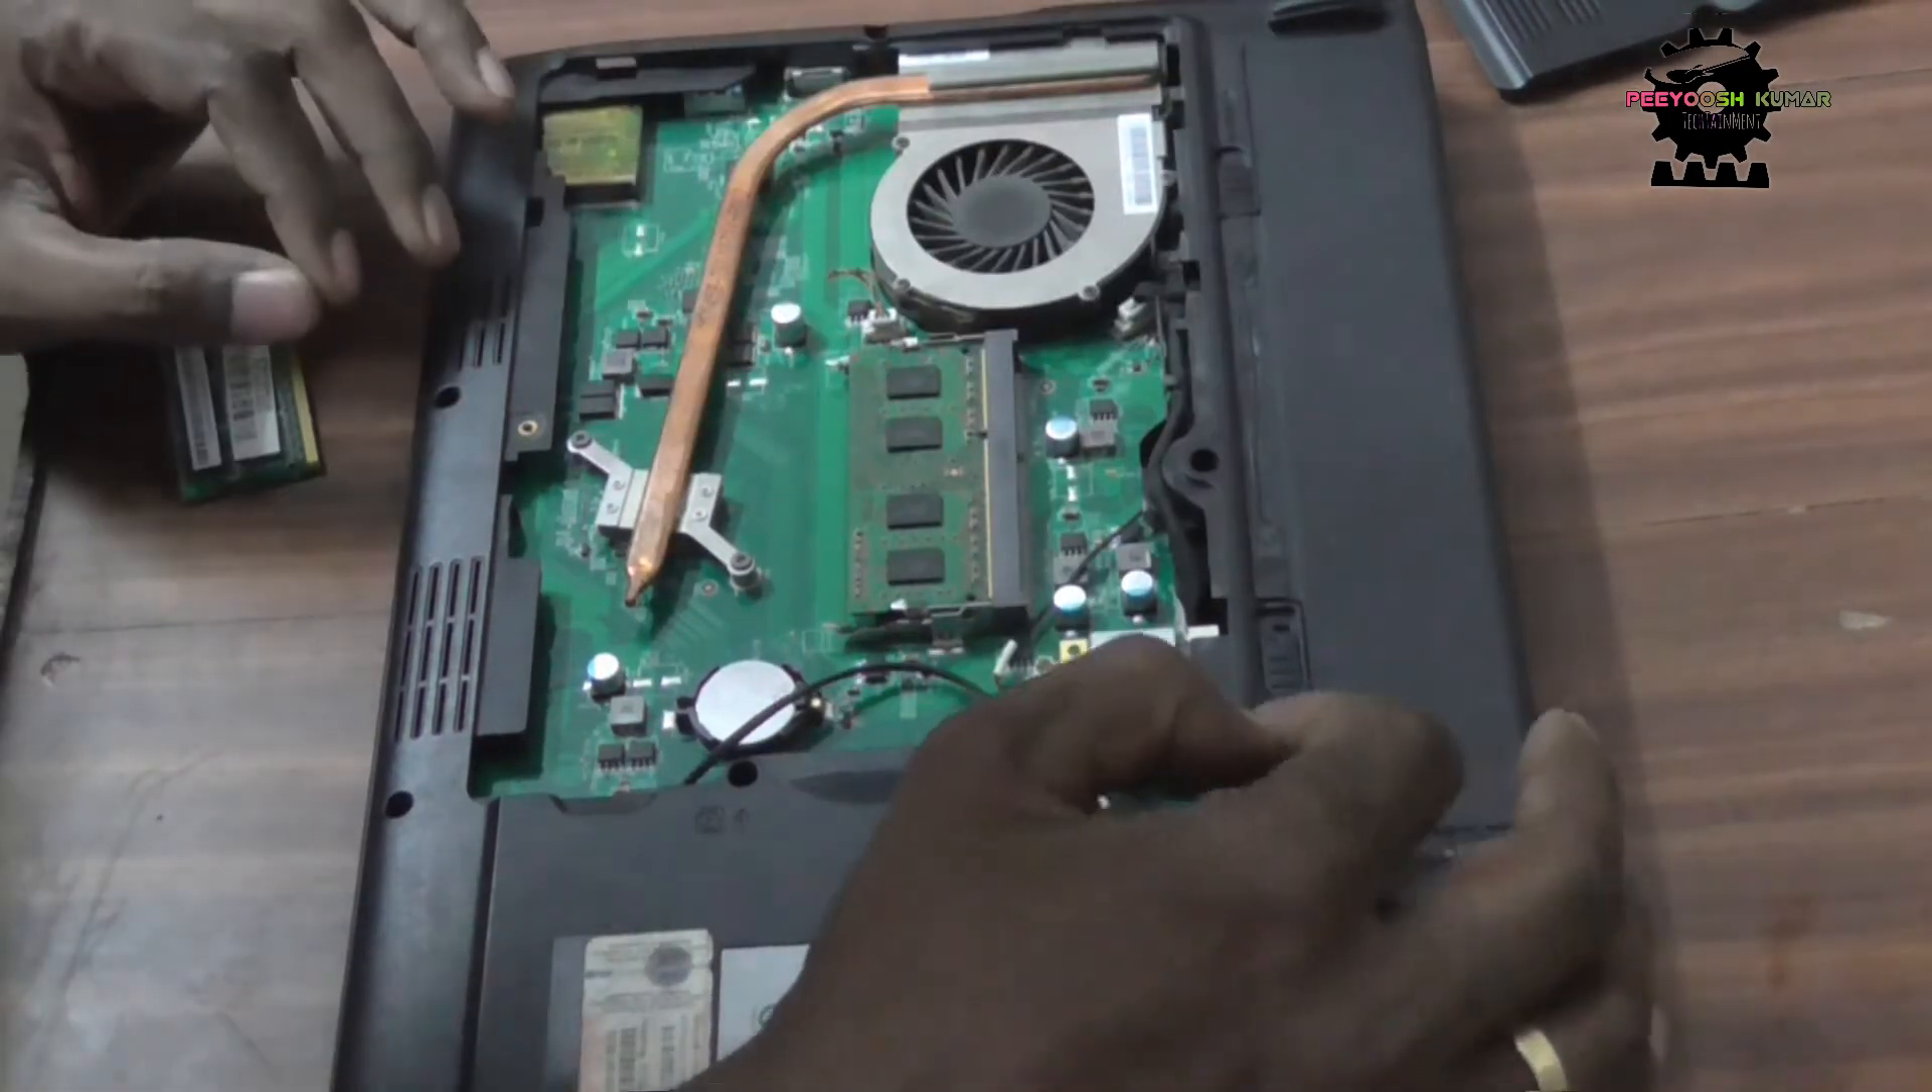अब आपका रेम लग चुका है।